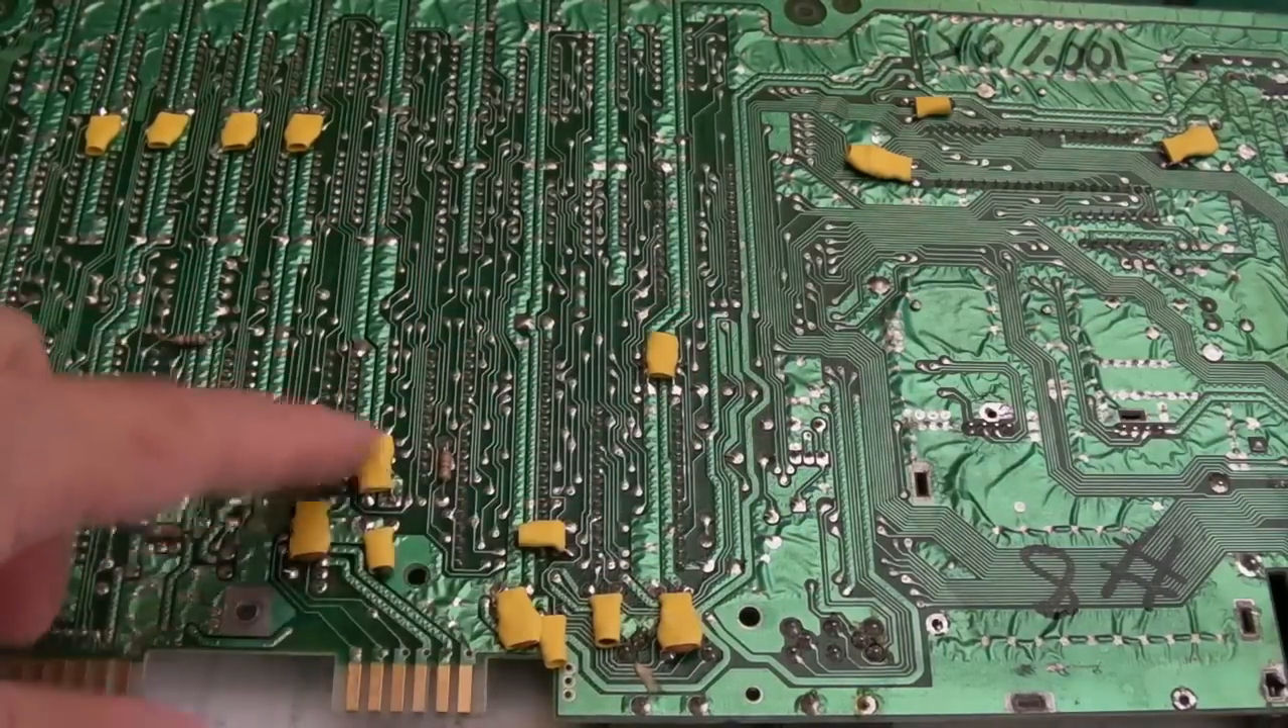Right that's all the caps and the diode down here all encapsulated with some heat shrink just to protect them you know all the way down to the bottom of the legs really.